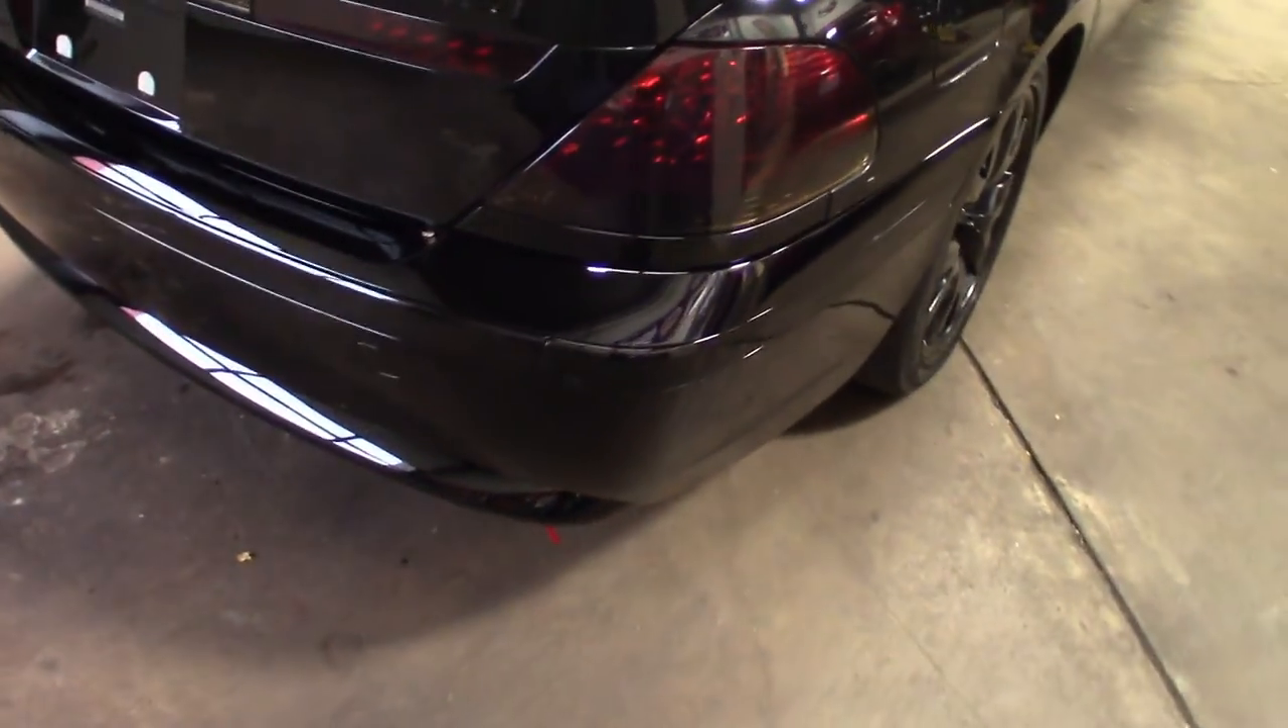I got the rear bumper on.